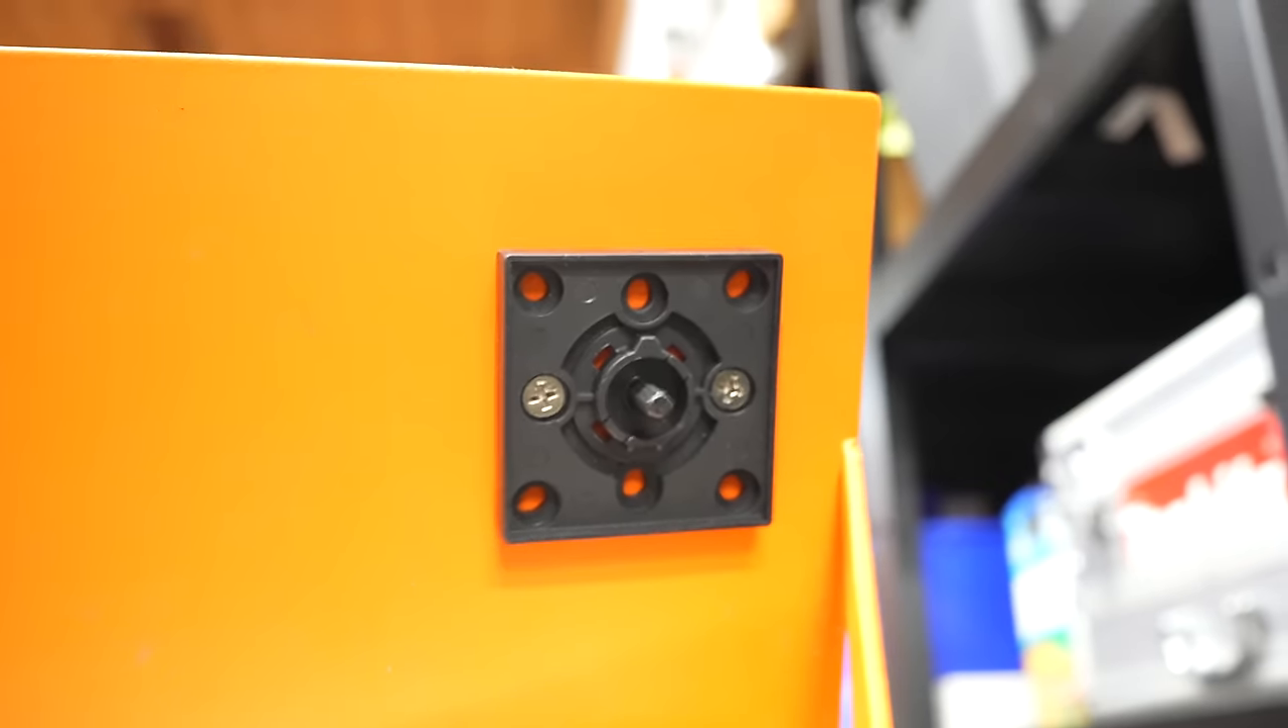Da sitzt jetzt der schalter genau da sitzt die platte.